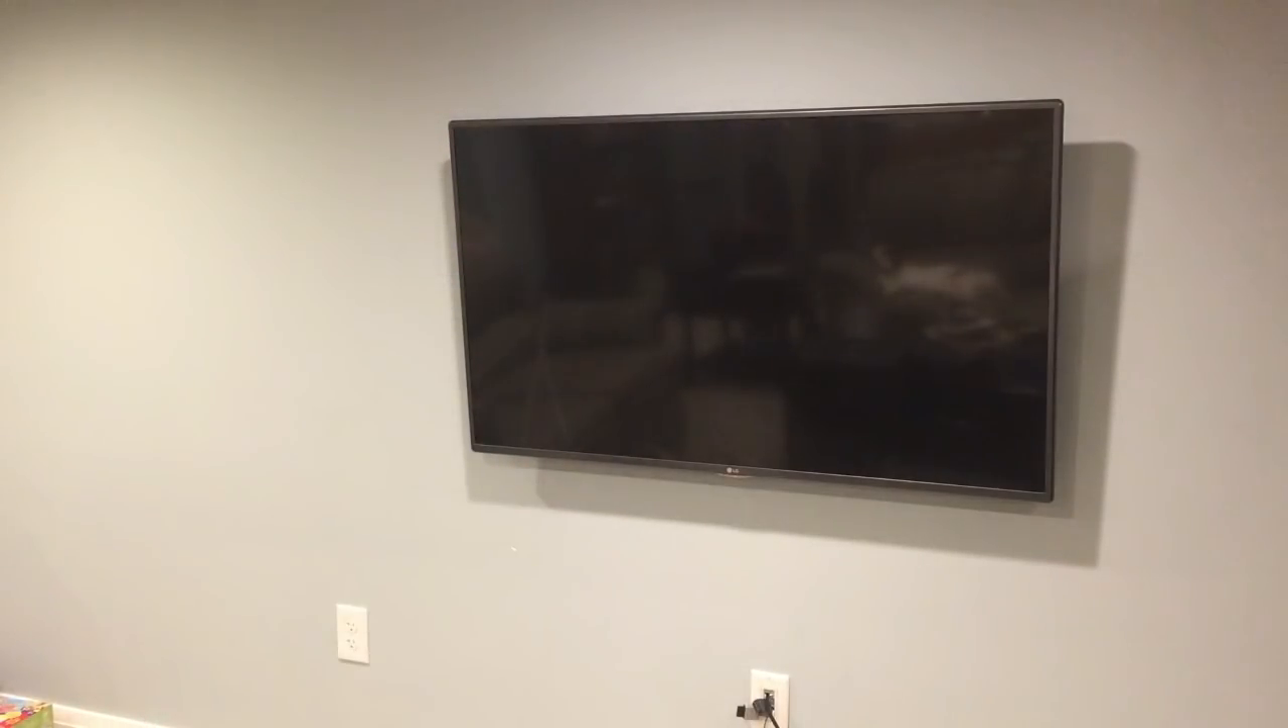So, I've got the TV mounted and as you can see there's no wires.